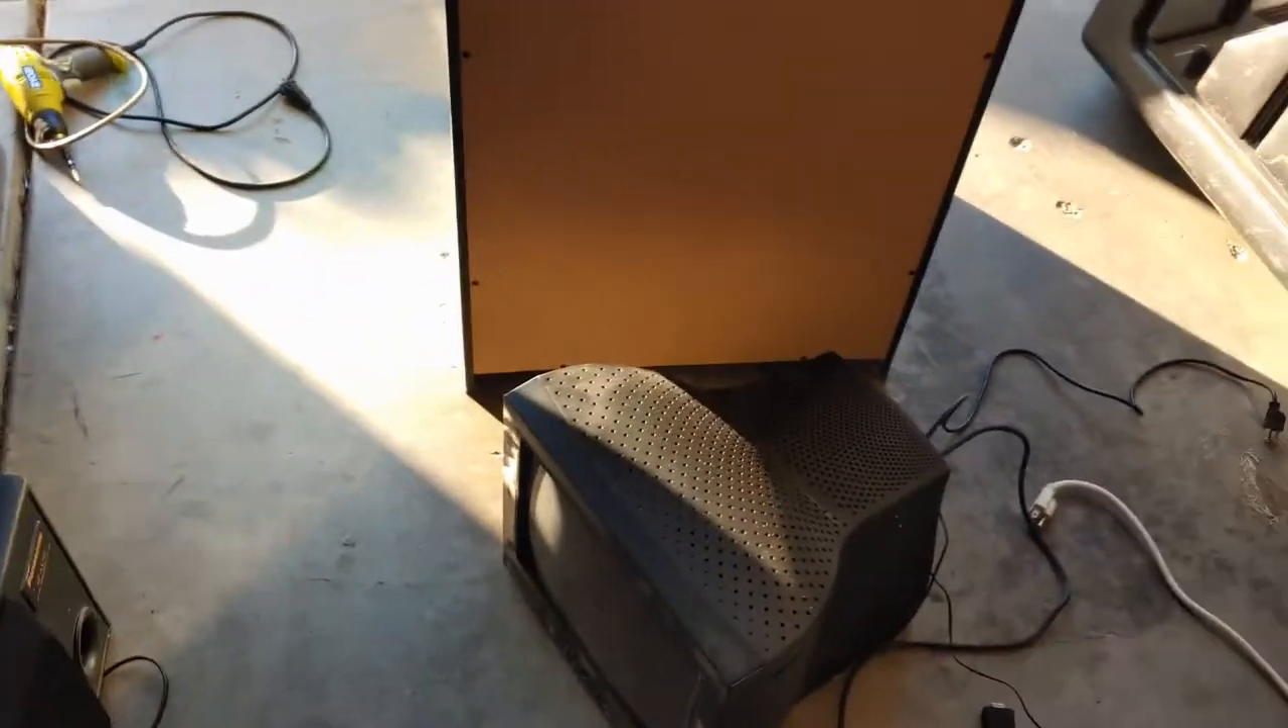So you can see we got the monitor out and apparently it was the monitor that went out and also the game board so this stuff is pretty much useless.